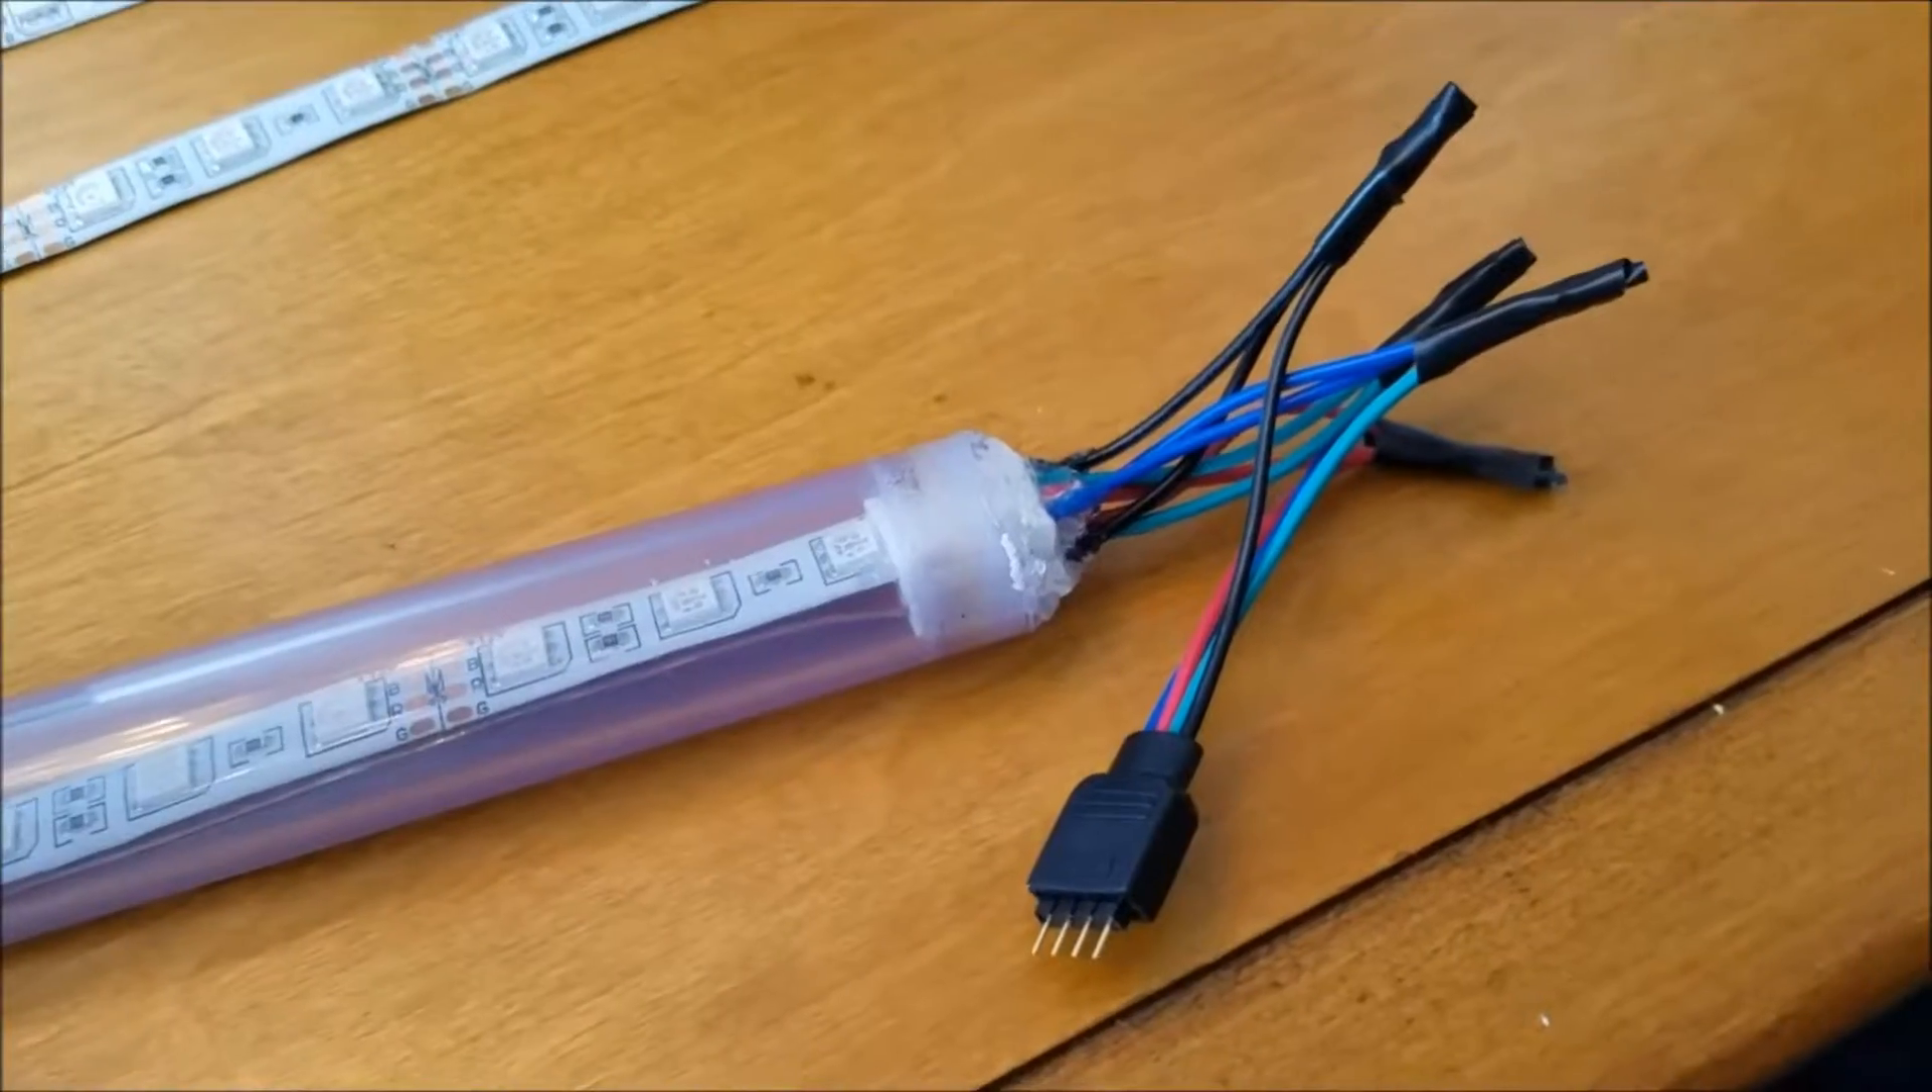Here we've got the four pin adapter wired in.